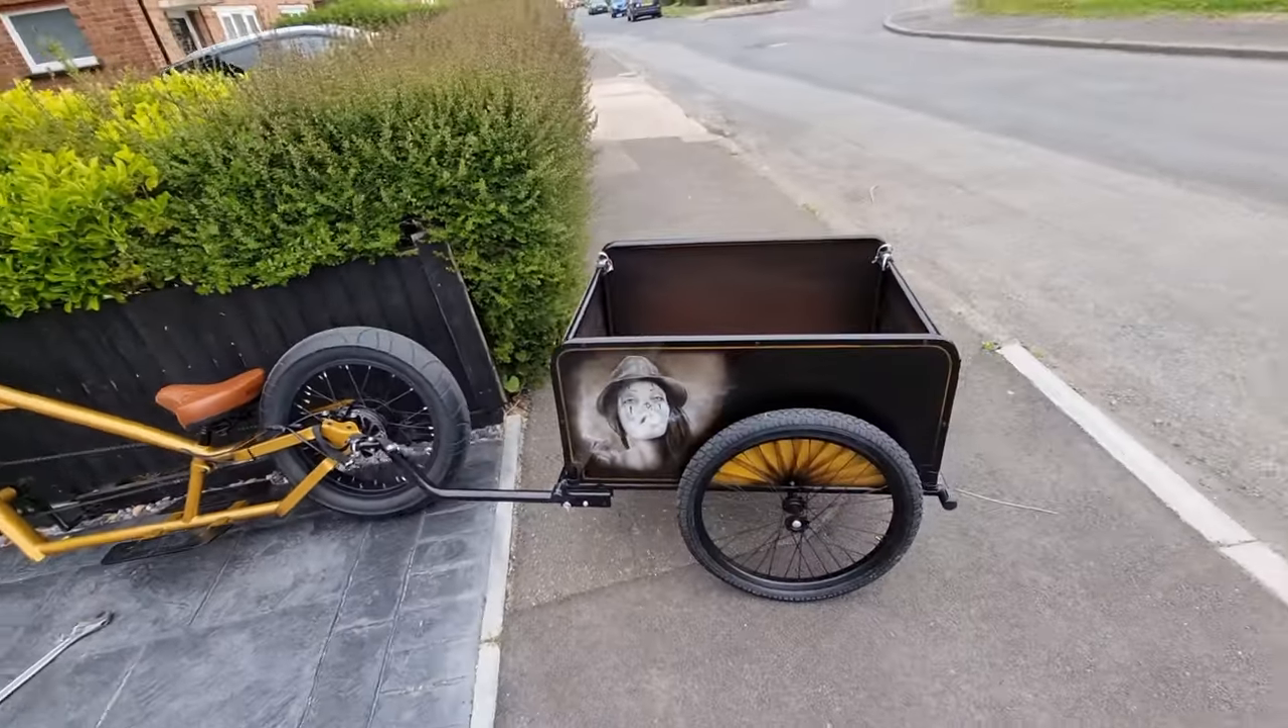The trailer is actually hitched up for the first time.